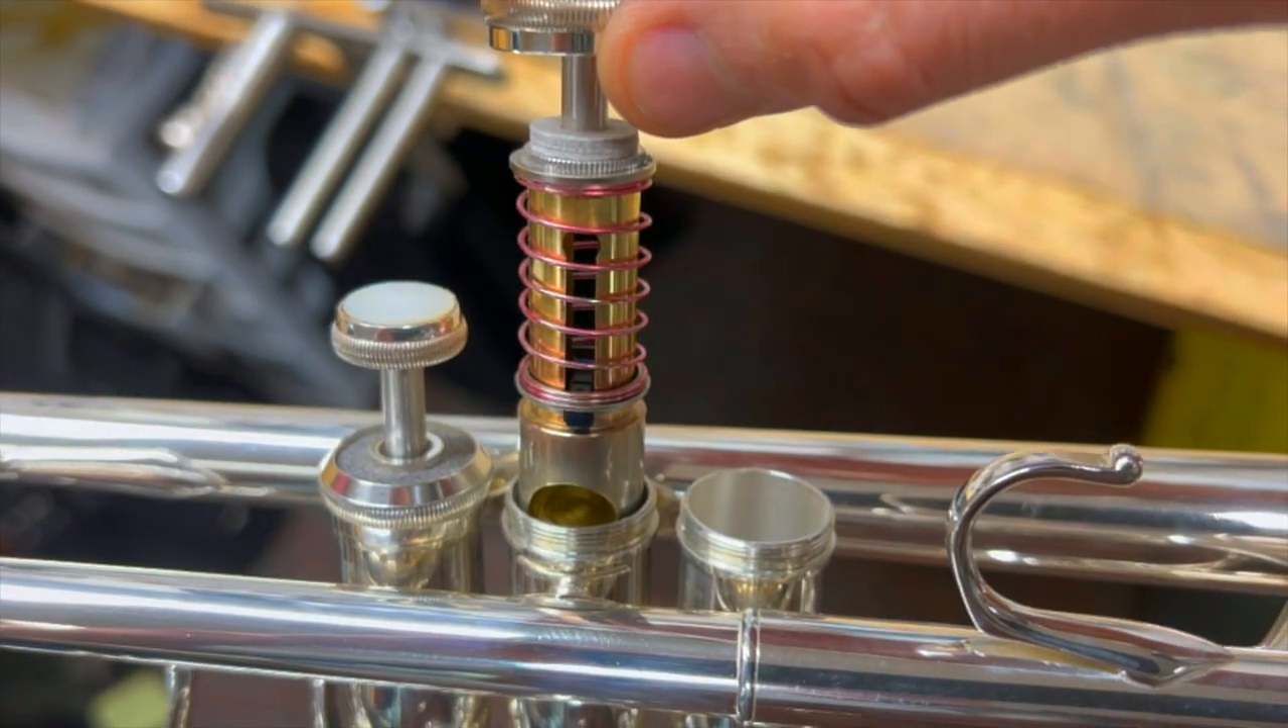The spring is on the outside now.